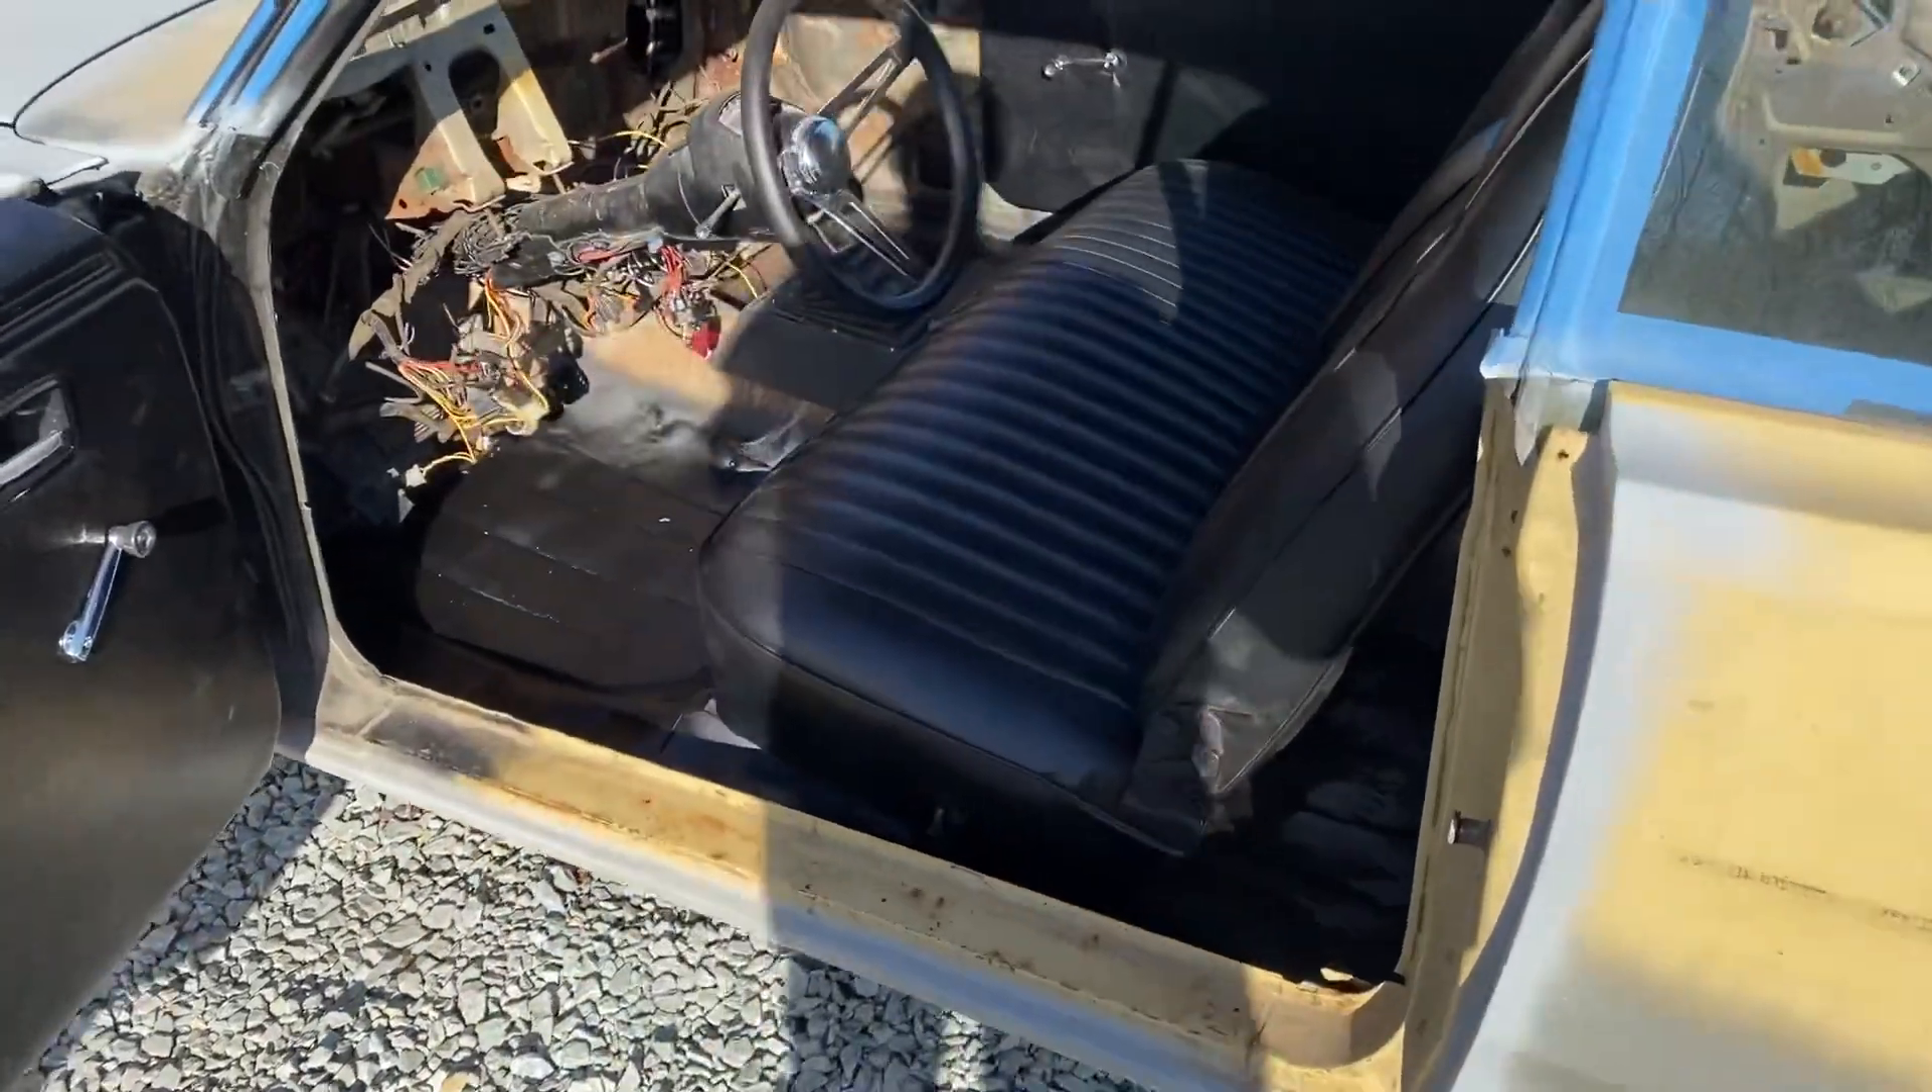All right got the seat back in.